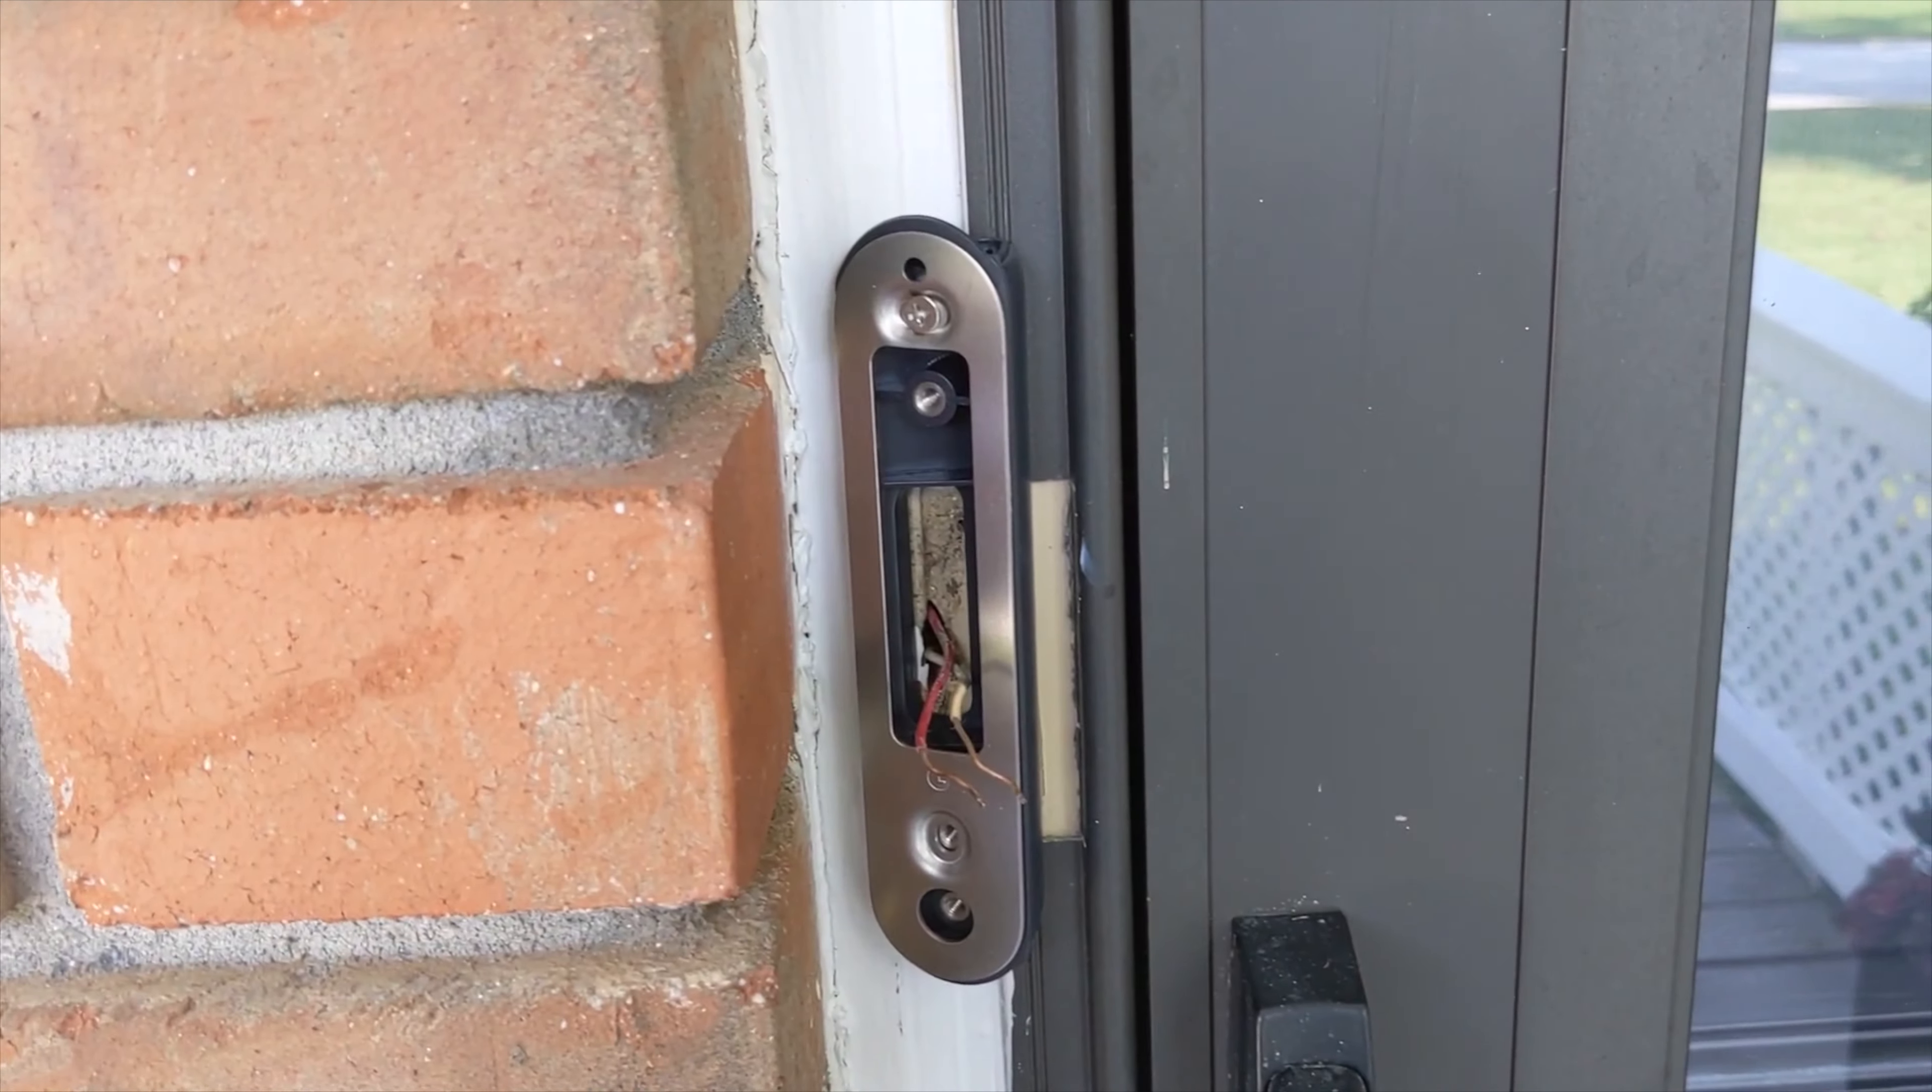All right the doorbell plate is on and now we'll just connect our wires and pop our doorbell back in place.